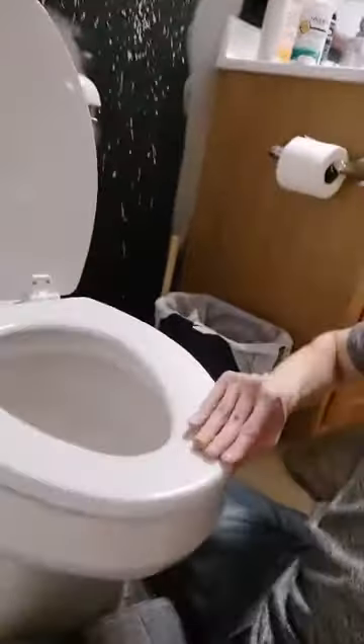You can see the toilet seat comes down and it's now installed.